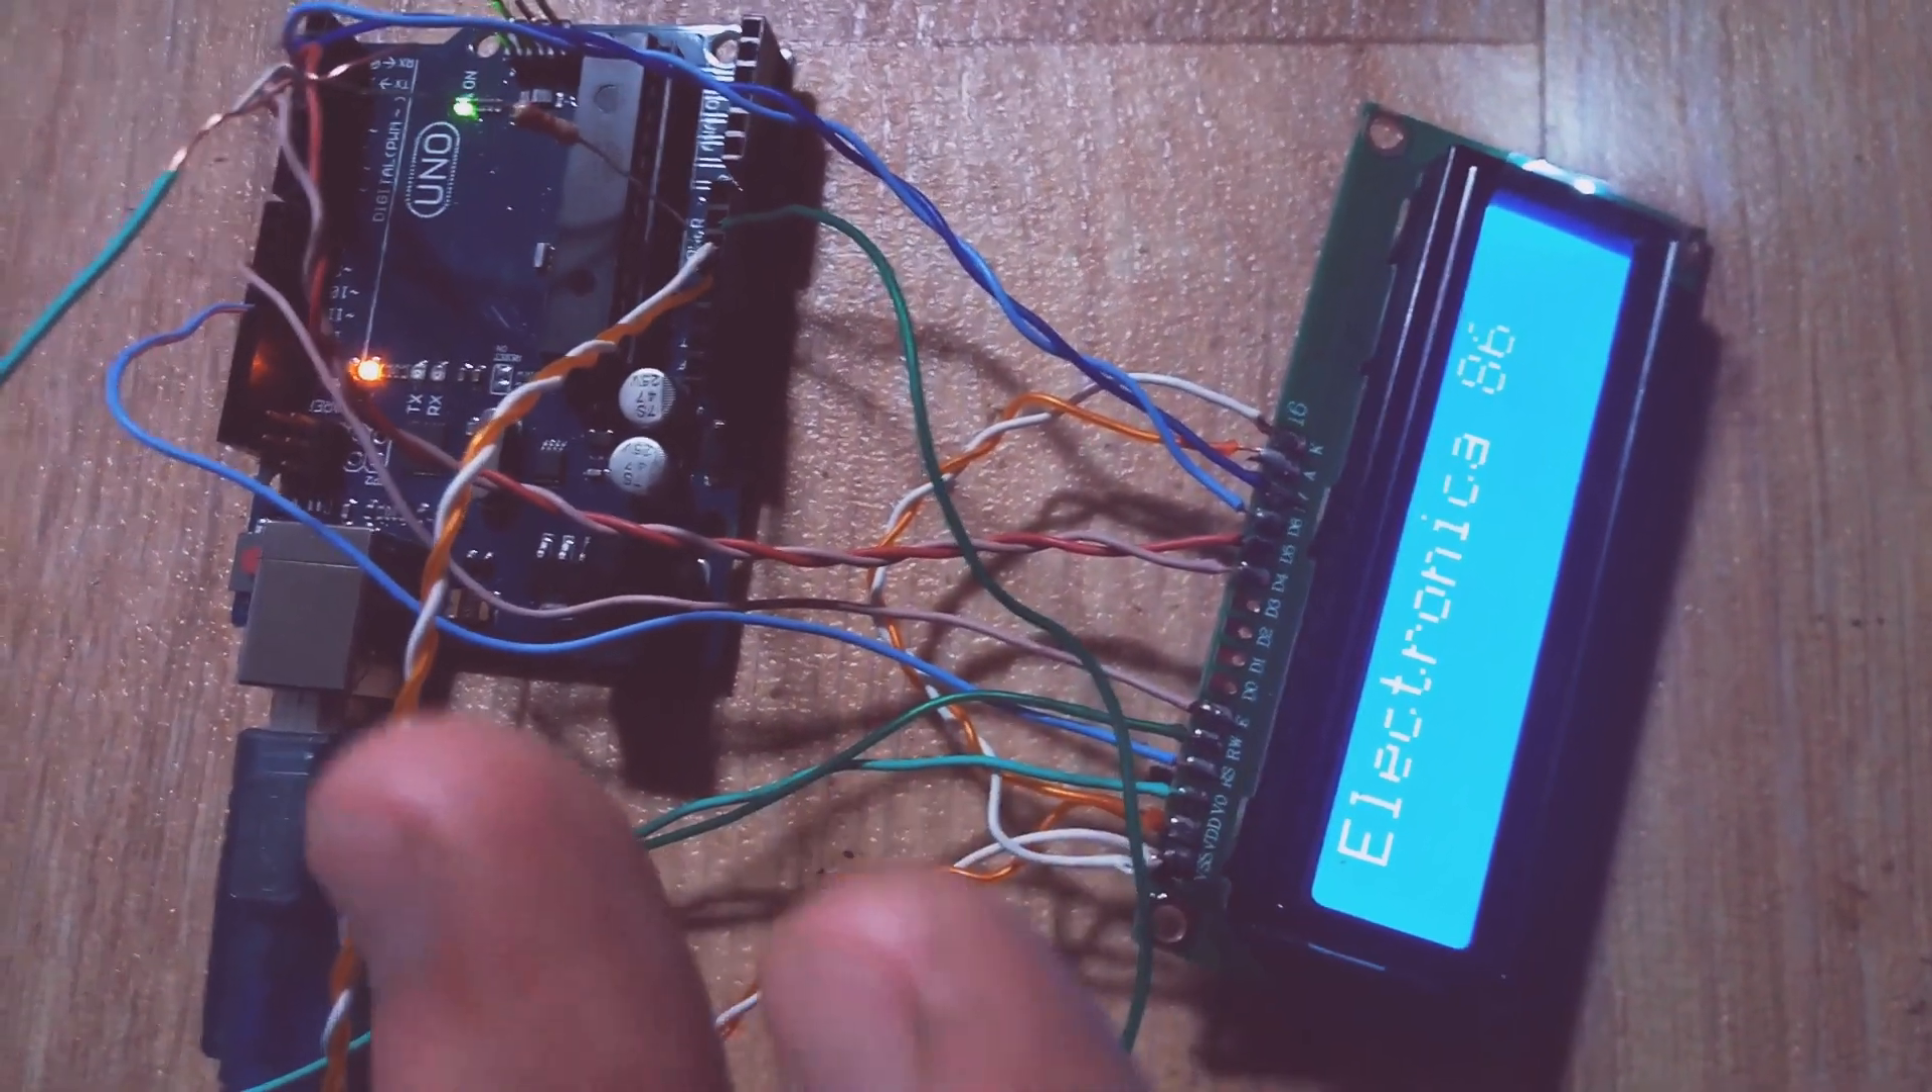Bueno ahí lo he armado al módulo y lo he conectado al arduino.